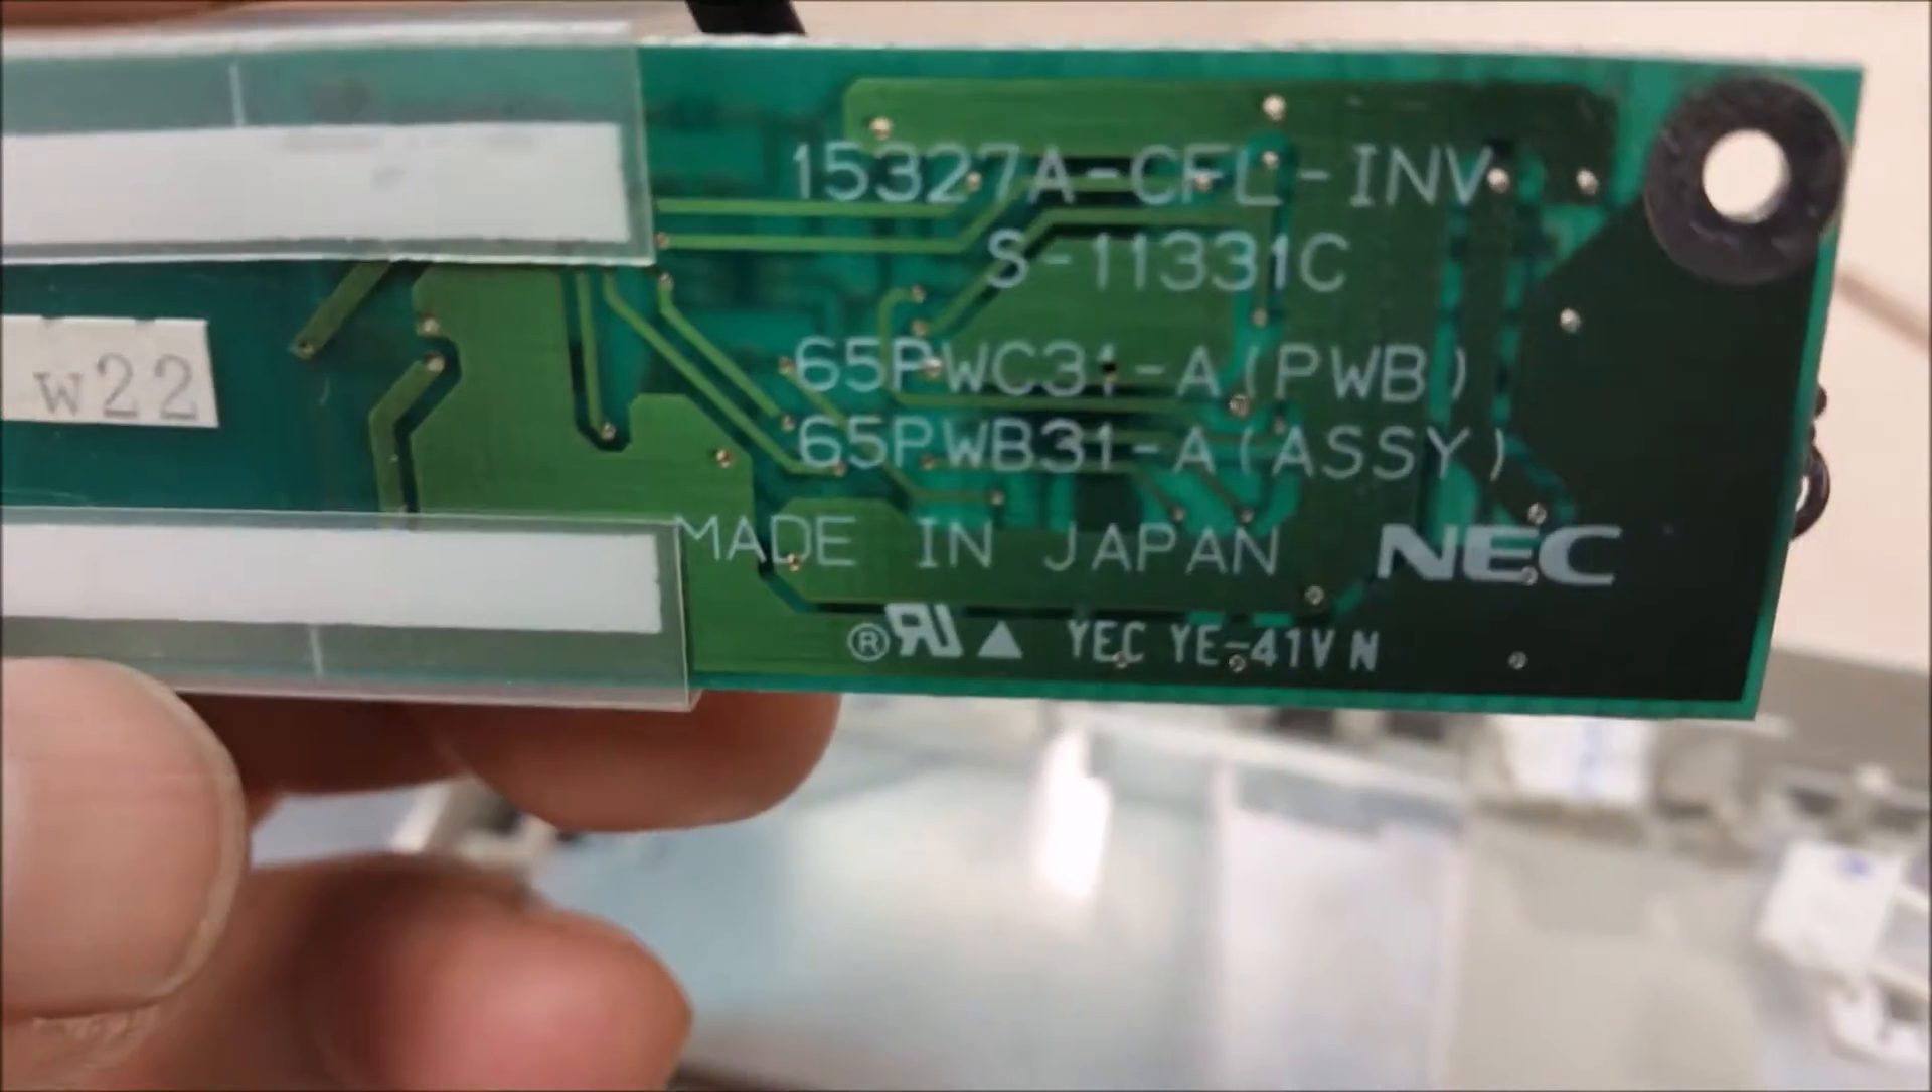Now you have your inverter board out right there it's upside down.